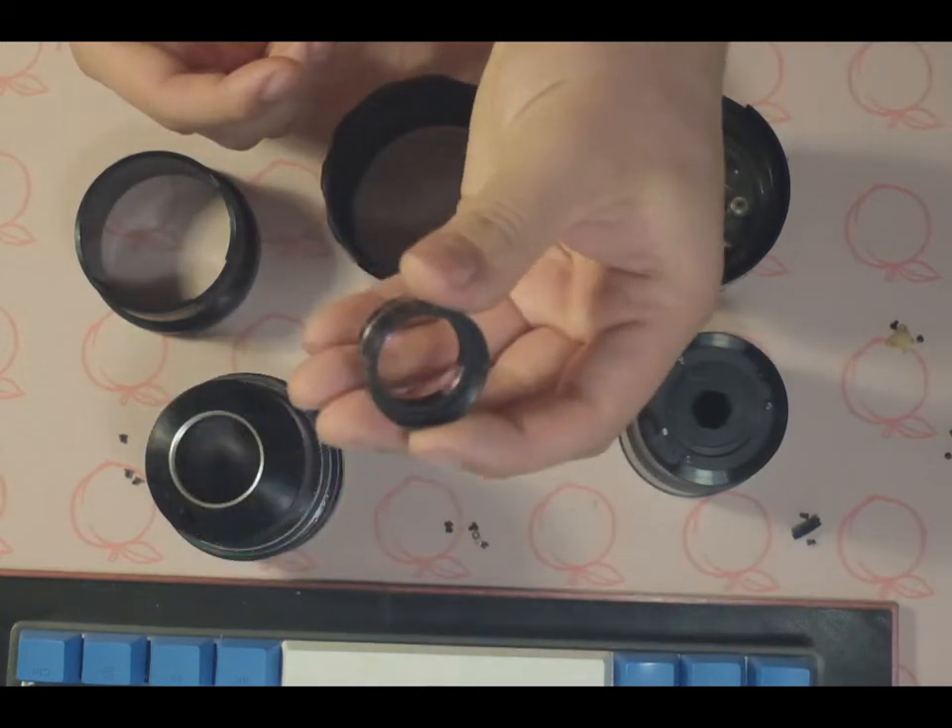I have removed this little tube portion.